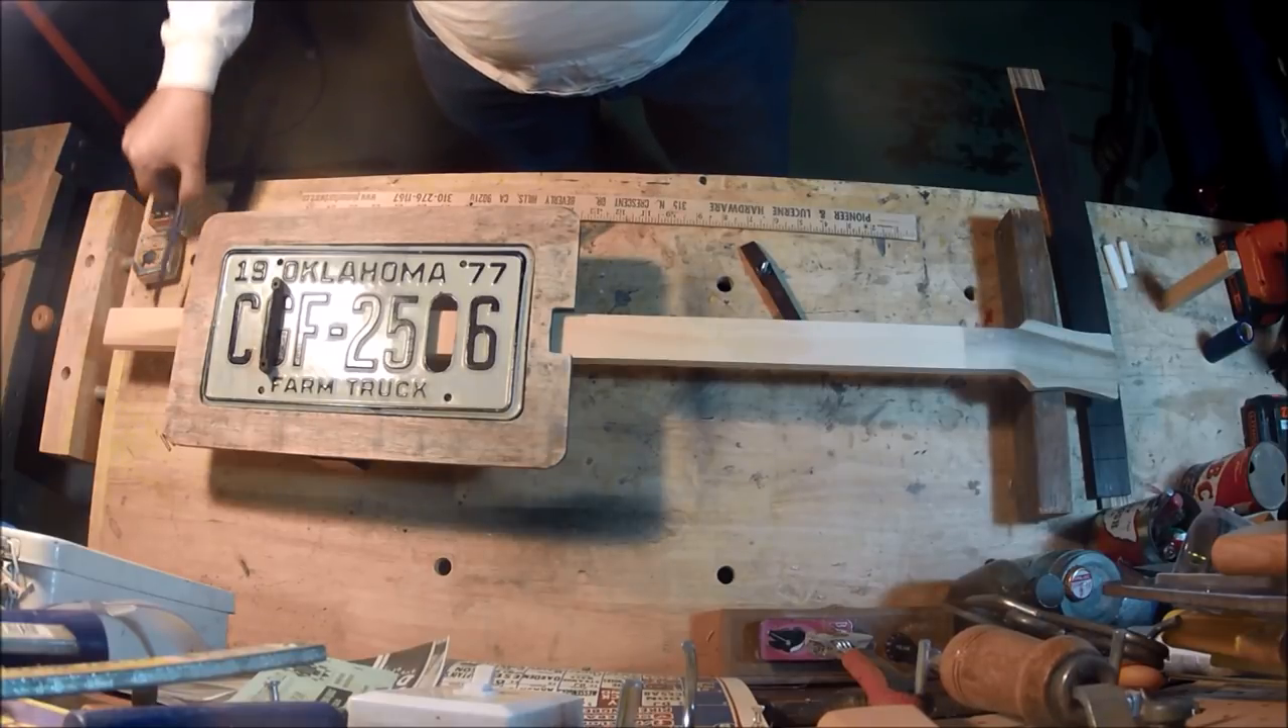You notice i have not put the fingerboard on this yet.